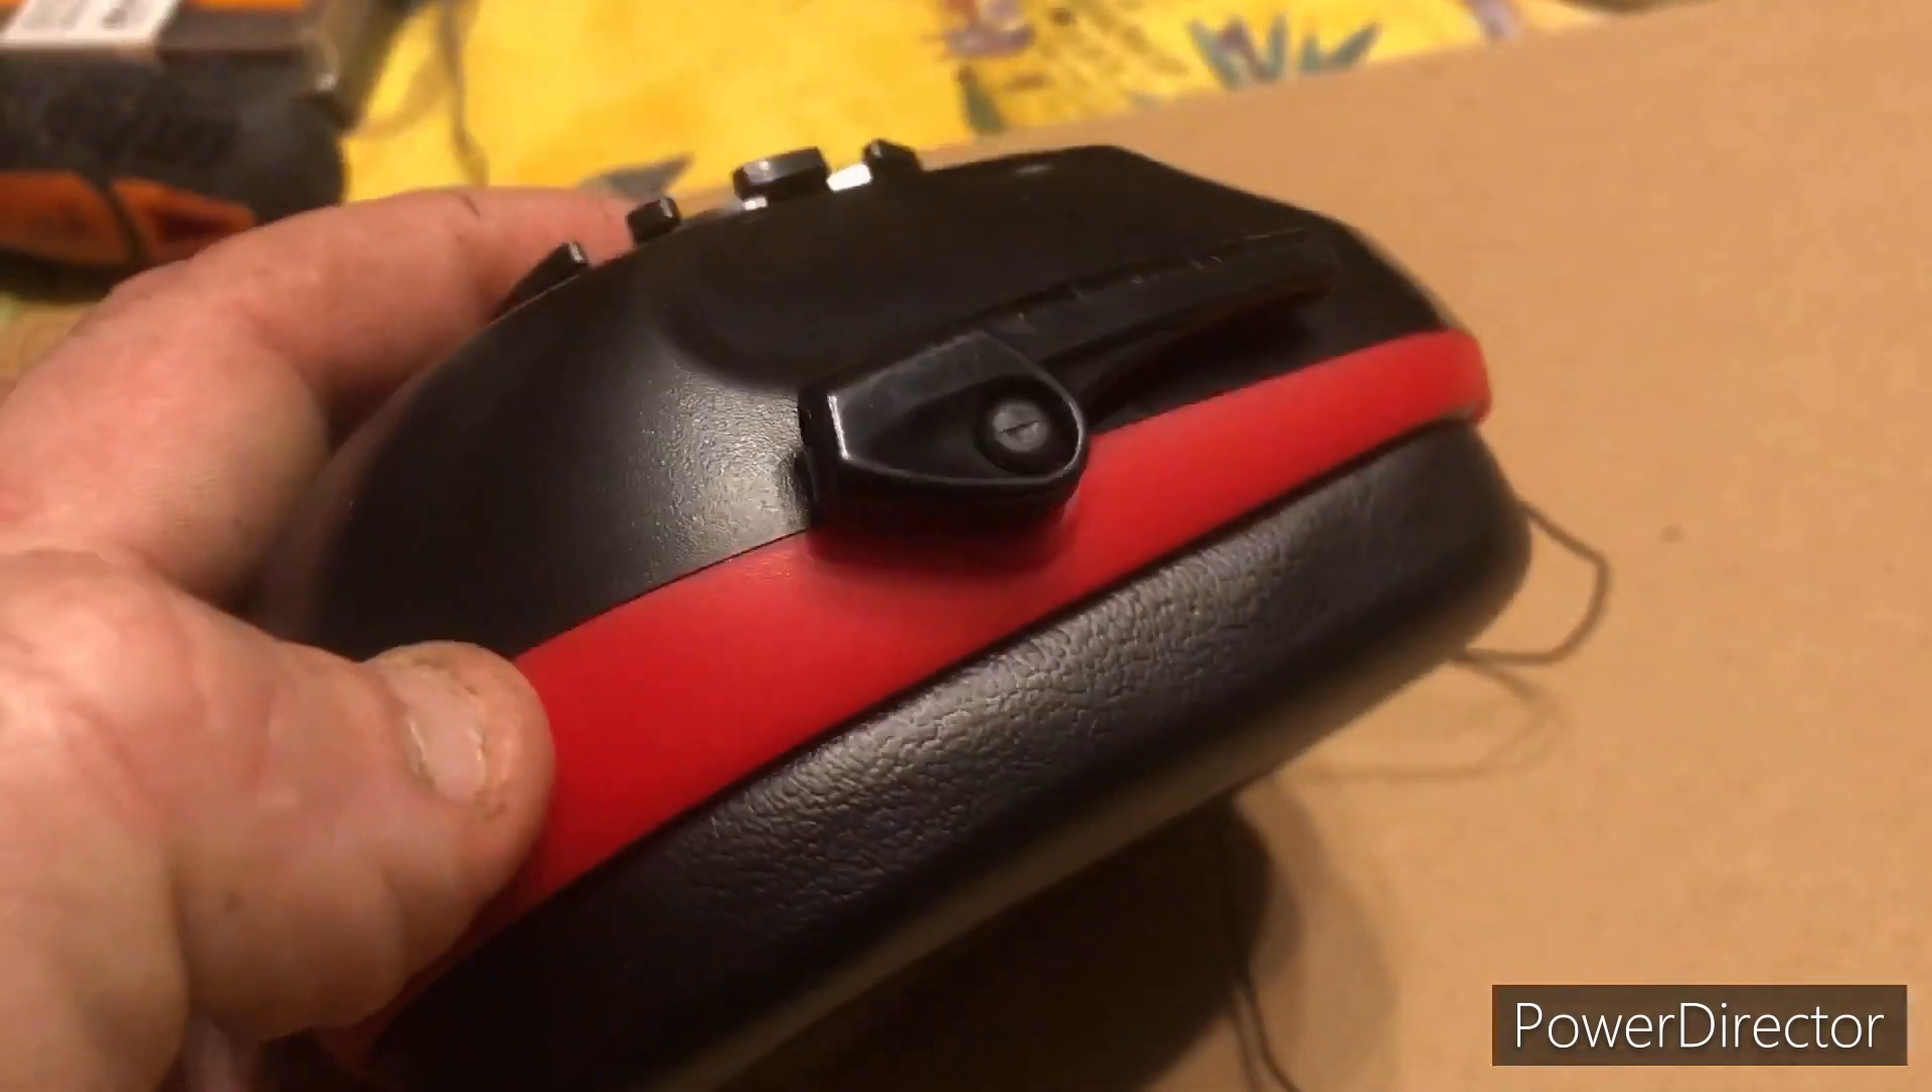Alors j'ai remis l'oreillette voilà la mousse avec la coque rouge.